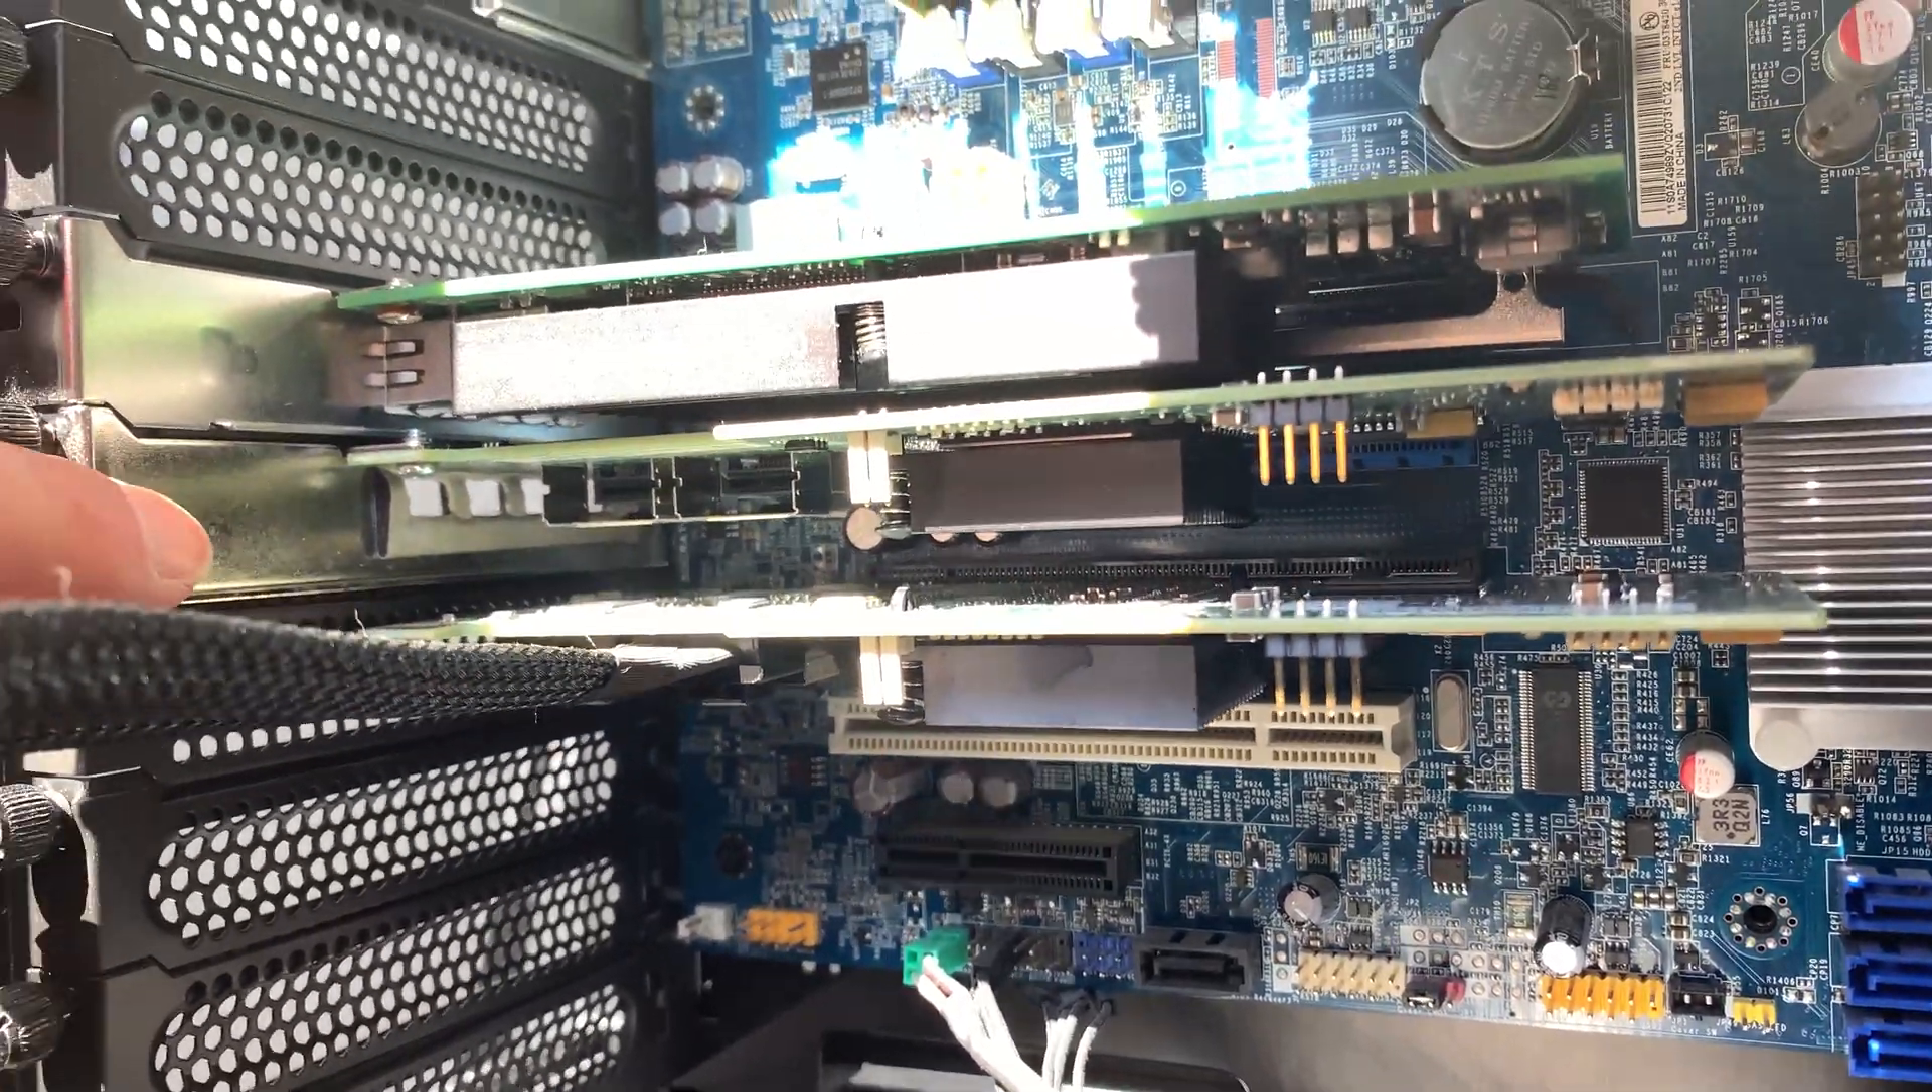And now all the three expansion cards are back in there.